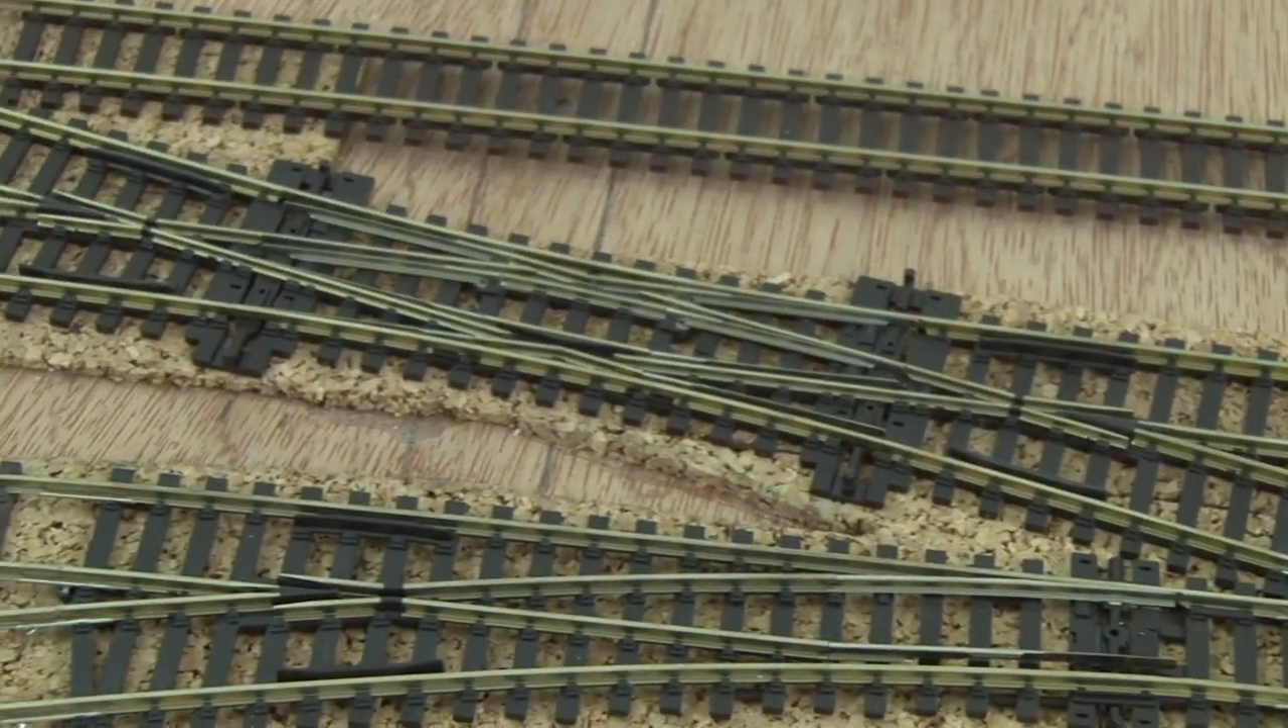So a bit of time has passed again, and the track laying is now mostly complete.